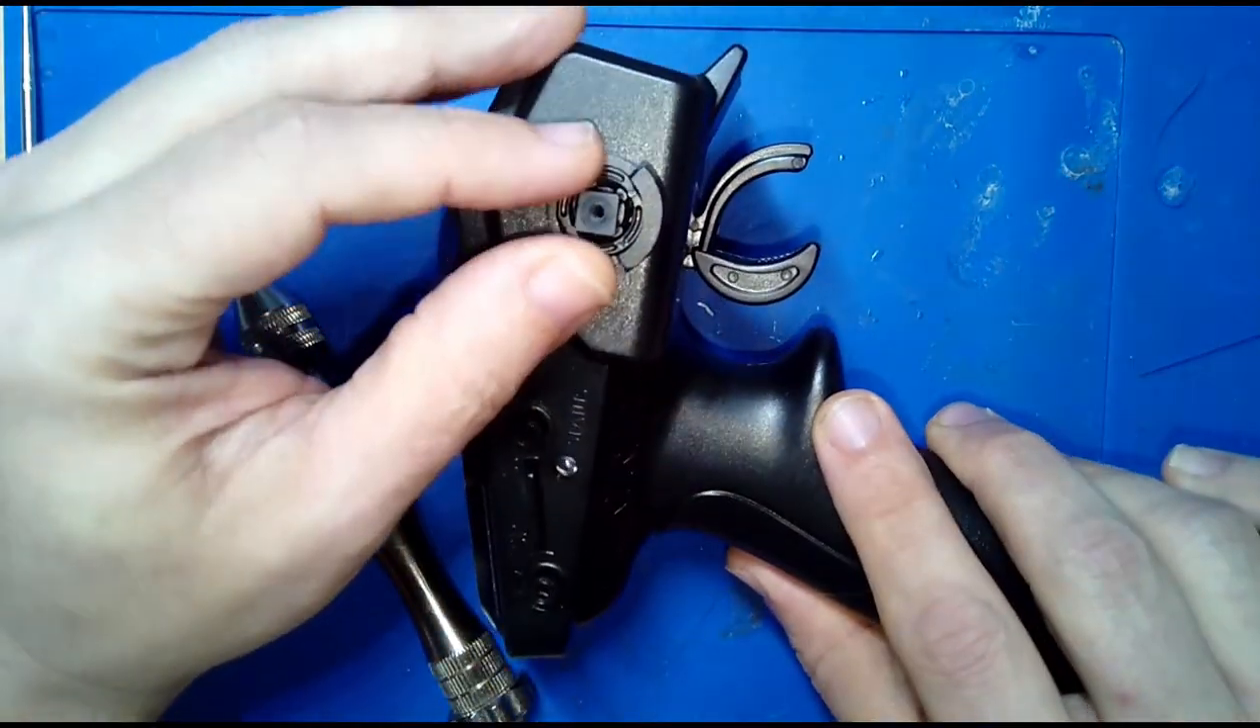So I got the steering wheel off of here and let me take the back off again which we've done previously.